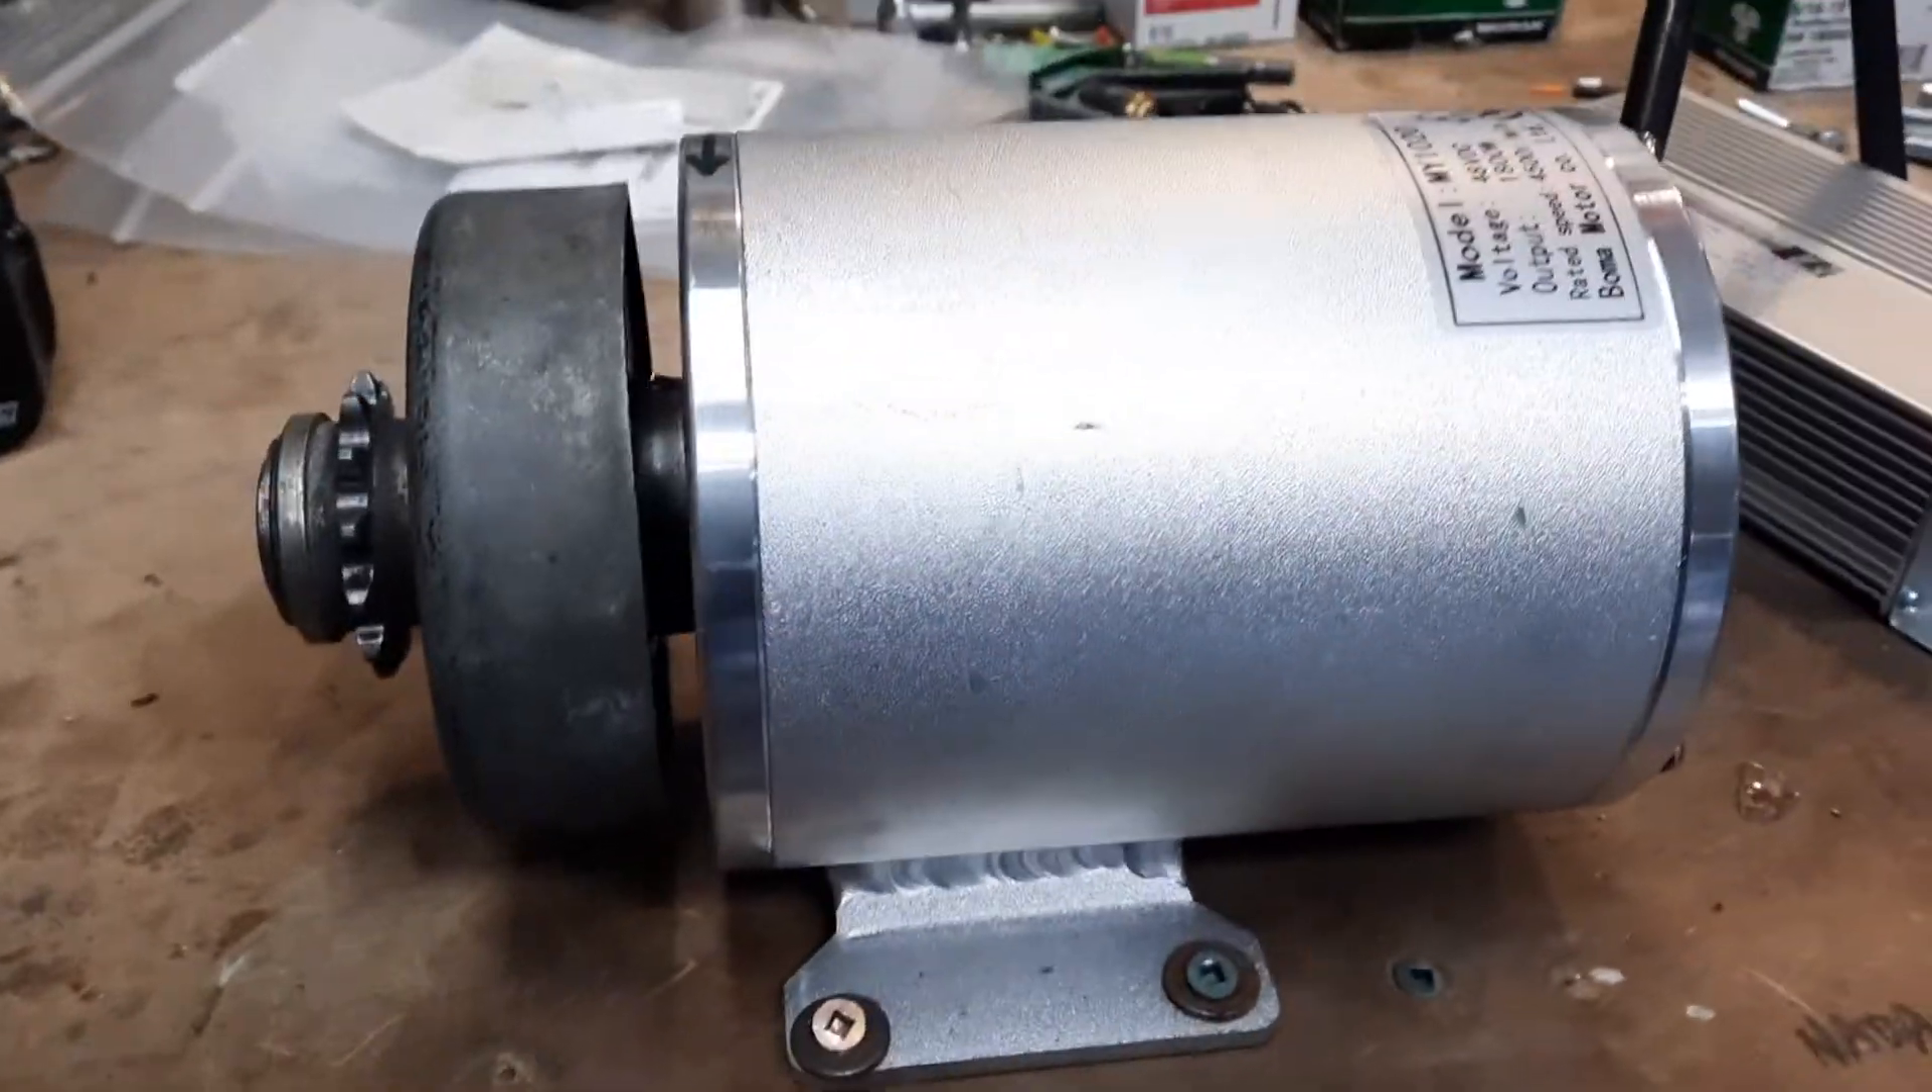I finally have the go-kart clutch mounted to my electric motor.